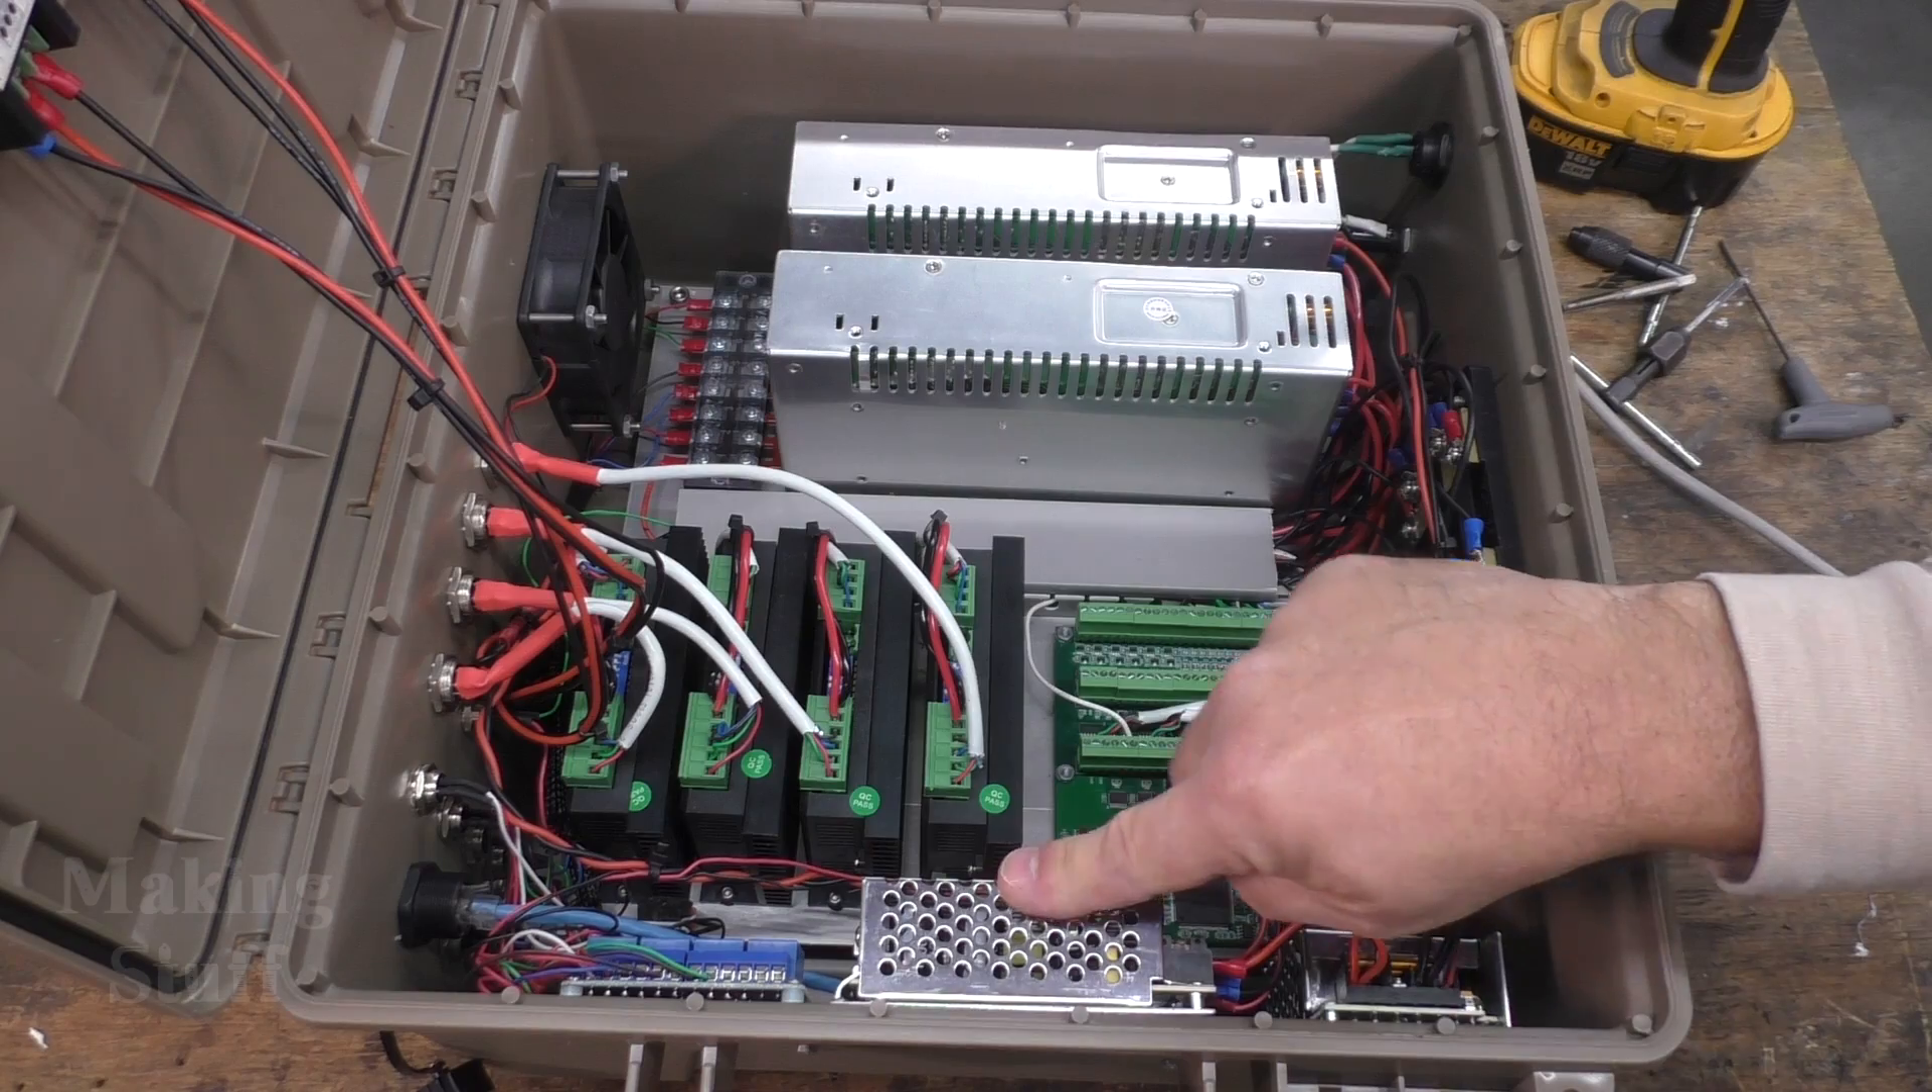Well the fan has been added it is right here and i've also added this 12 volt power supply to power the fan.